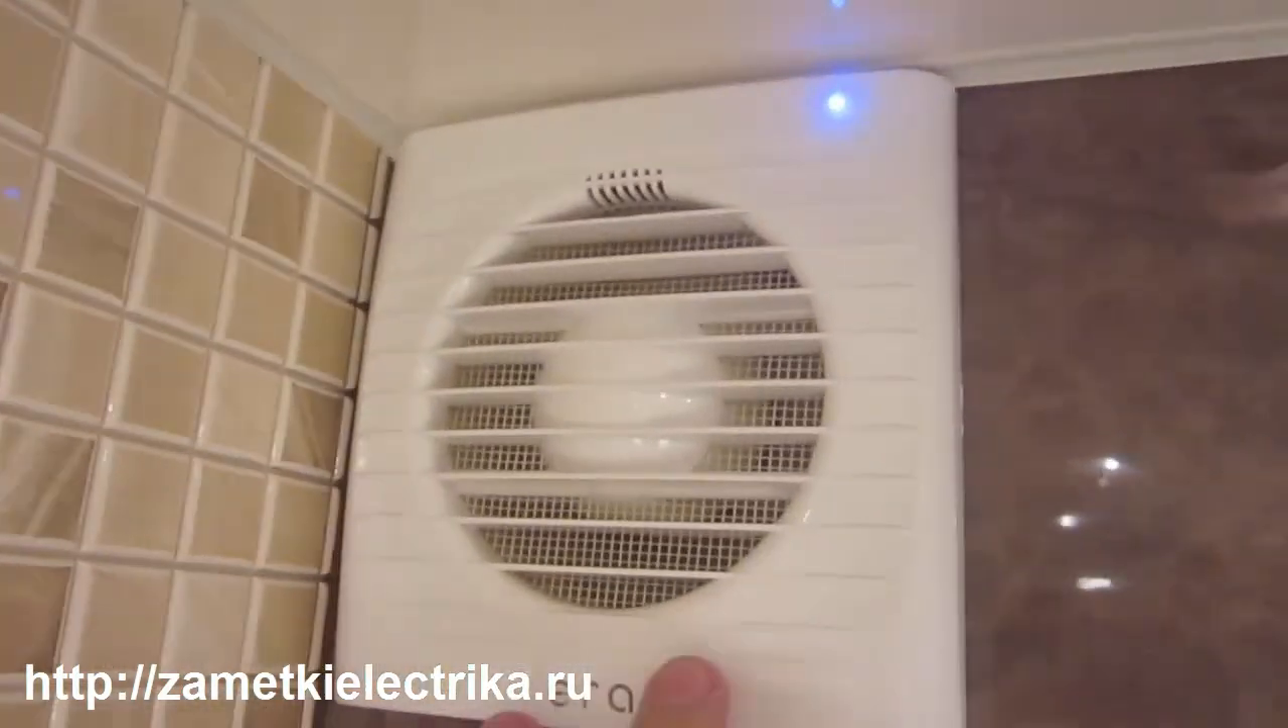Ну, теперь закрыл крышку Установил сеточку.